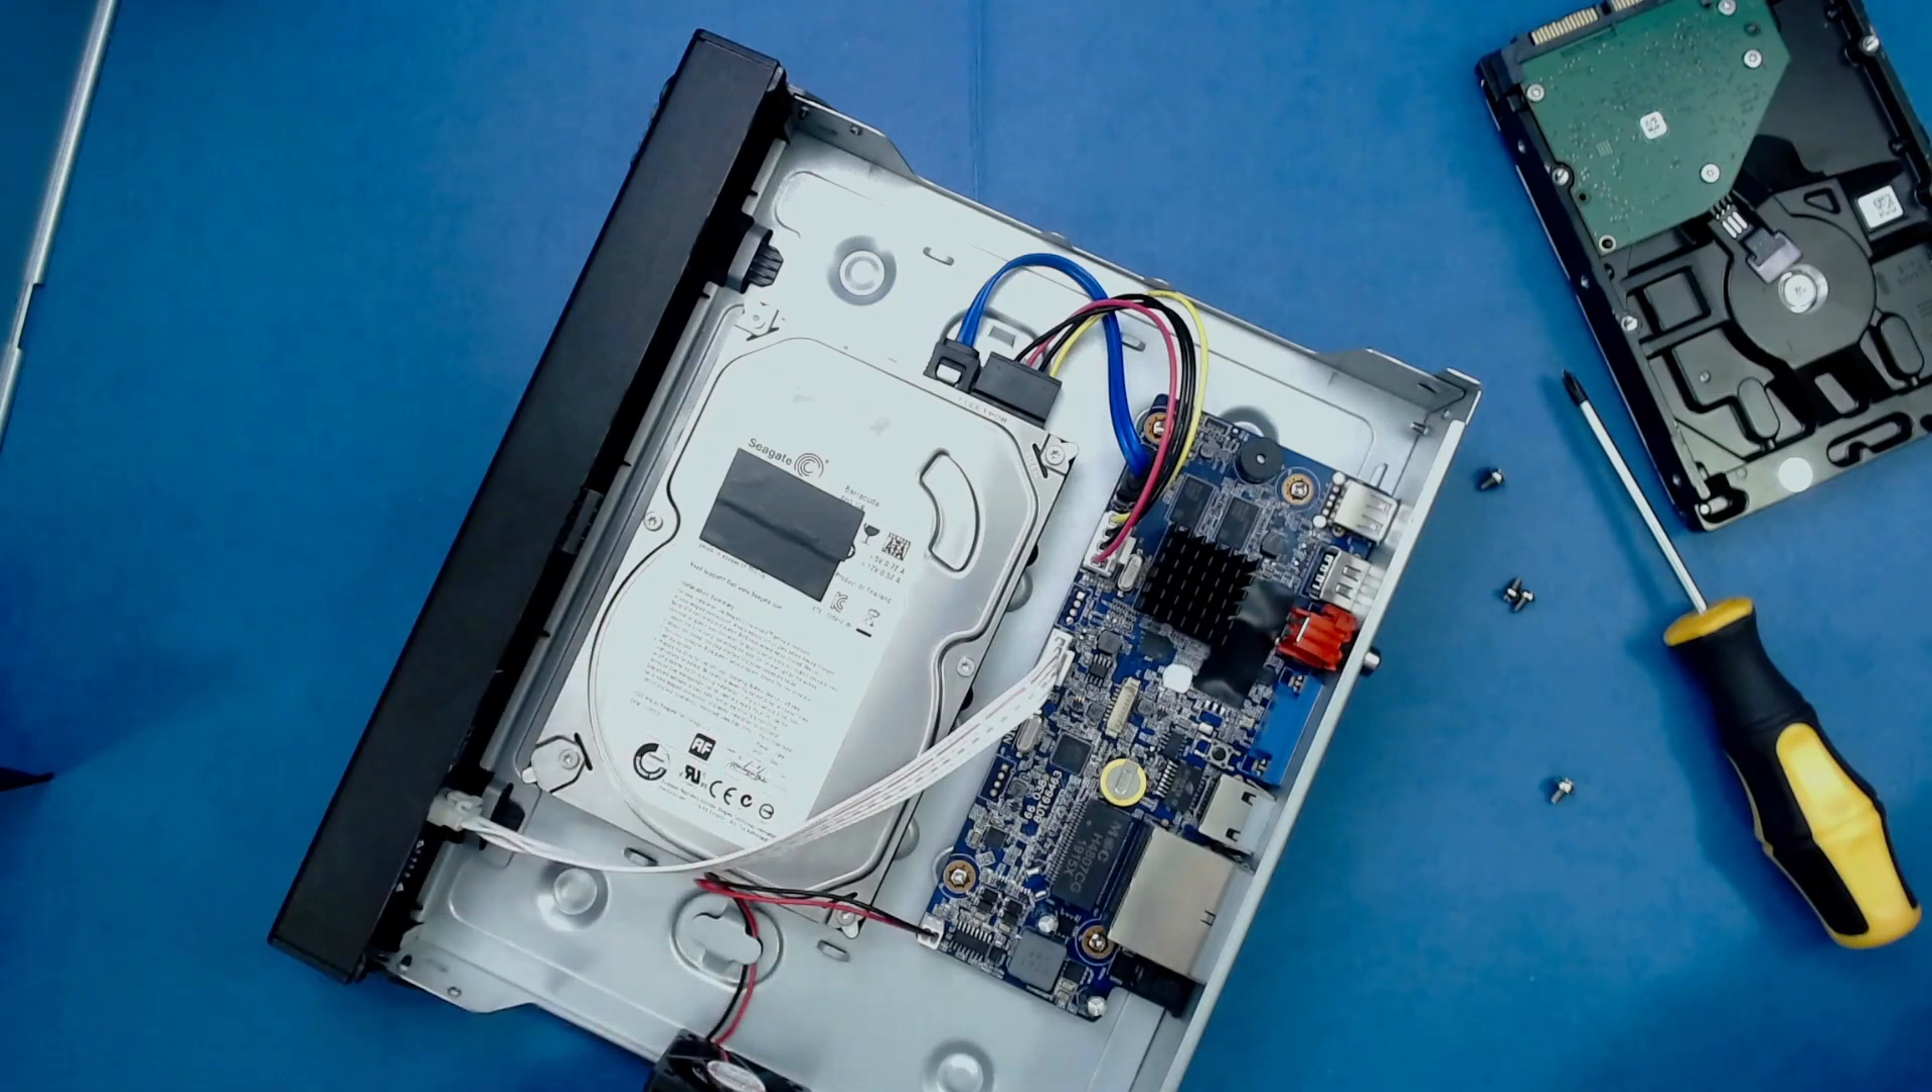So, you can see that there's already a hard drive installed in this NVR.